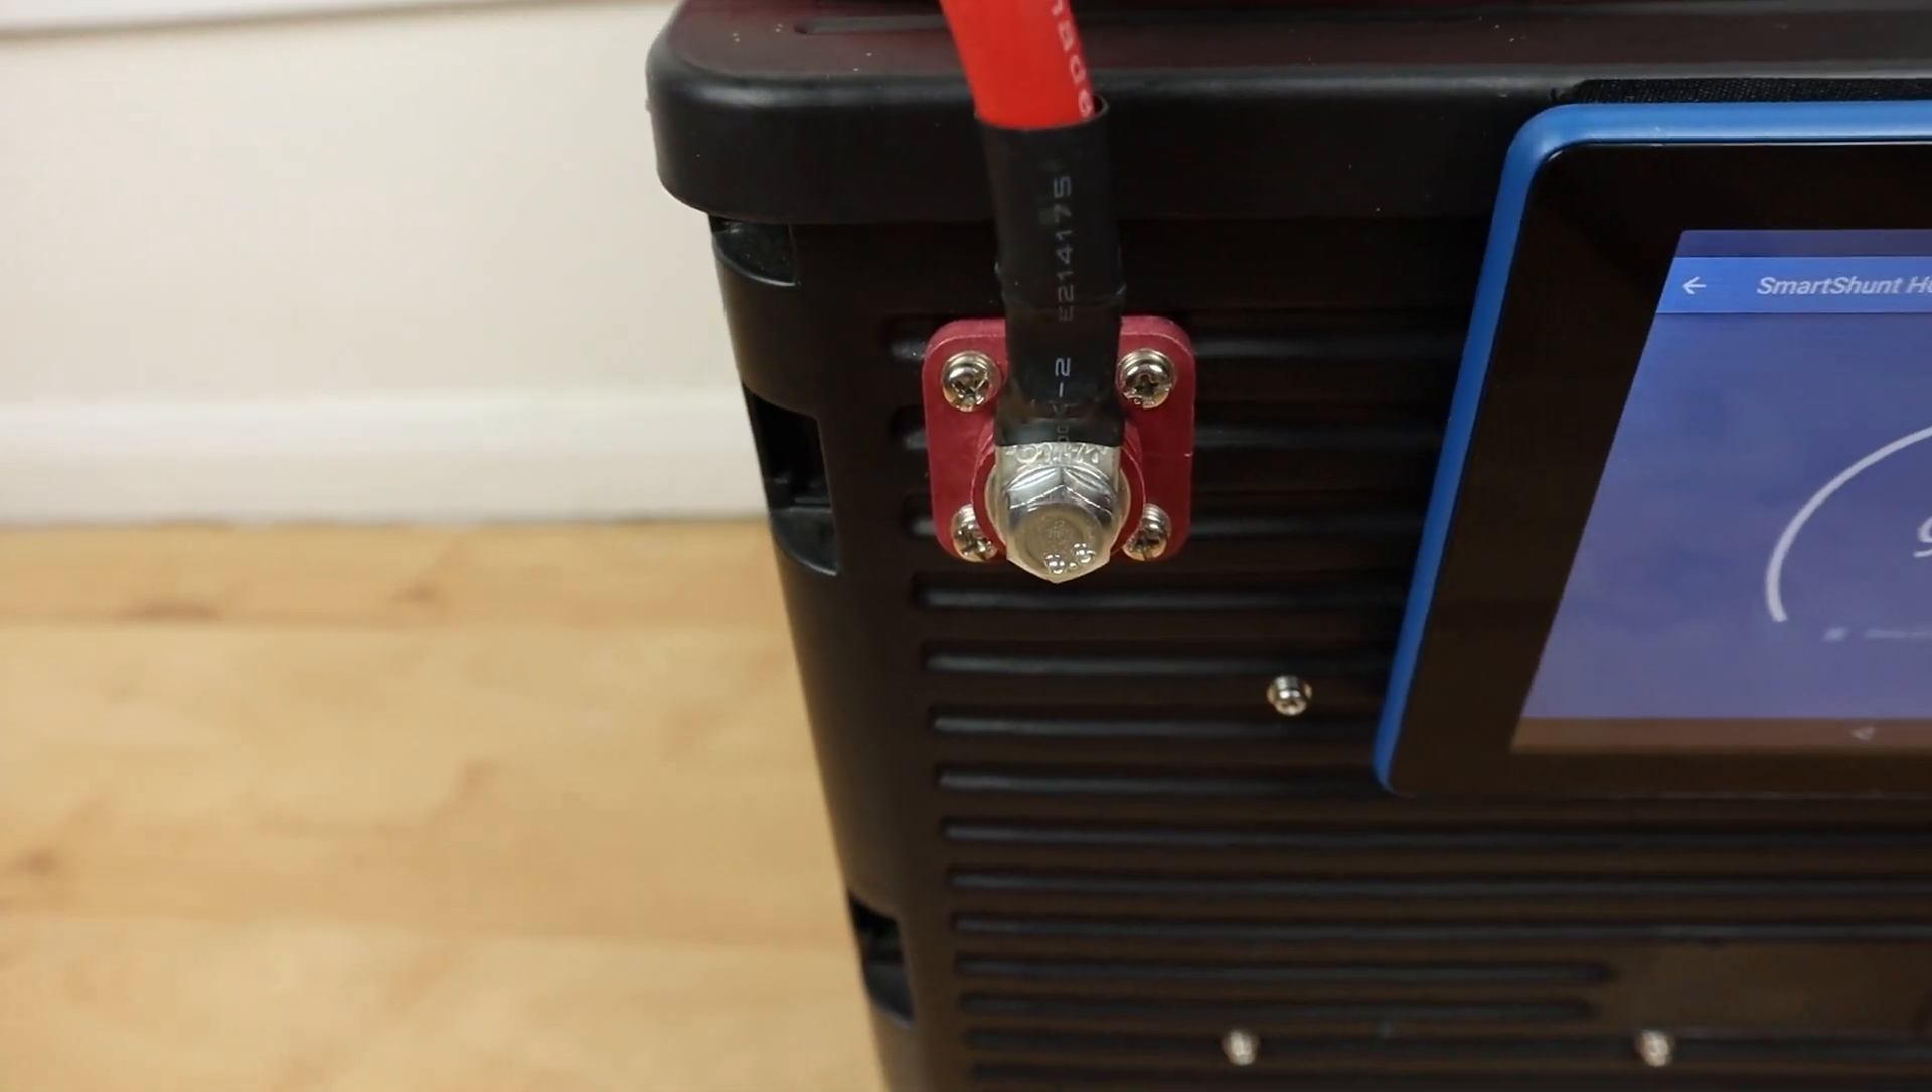So this is the way I've connected up the battery cables on the terminals just for this setup here.